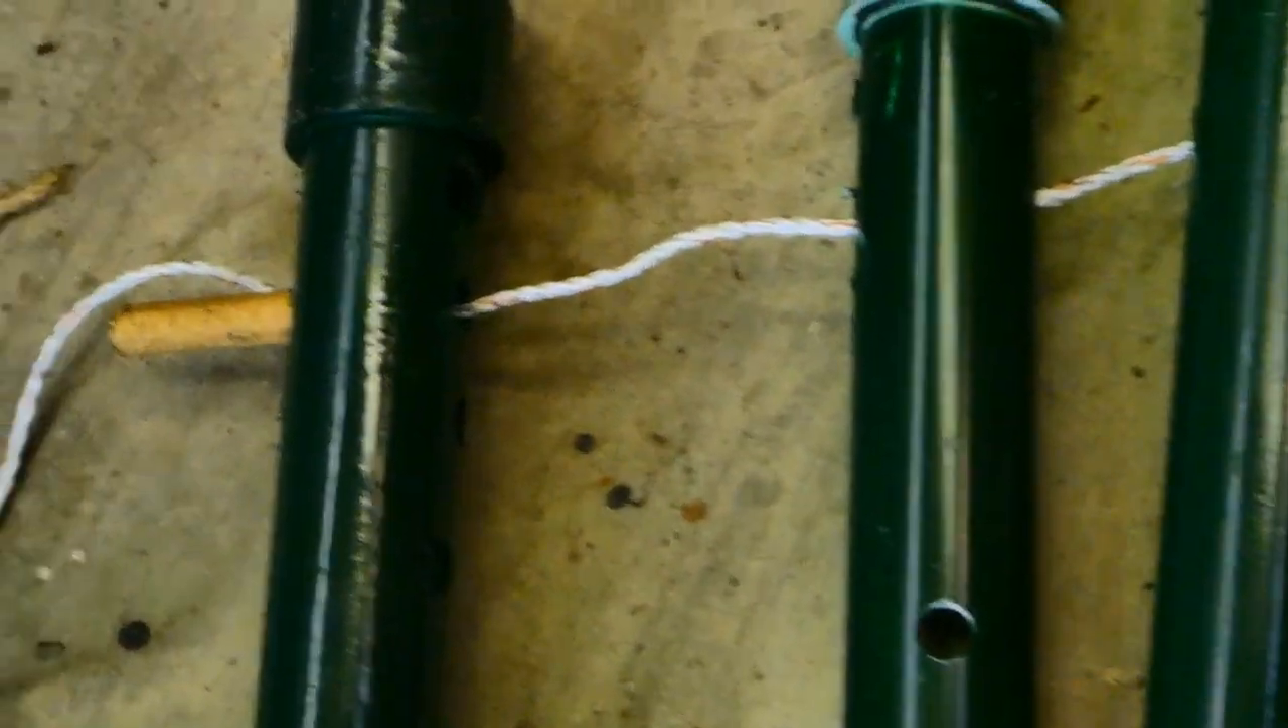The way I did it, initially, as you can see here on the bench, I inserted the poly wire through all the posts at one time, while they're still on the bench.